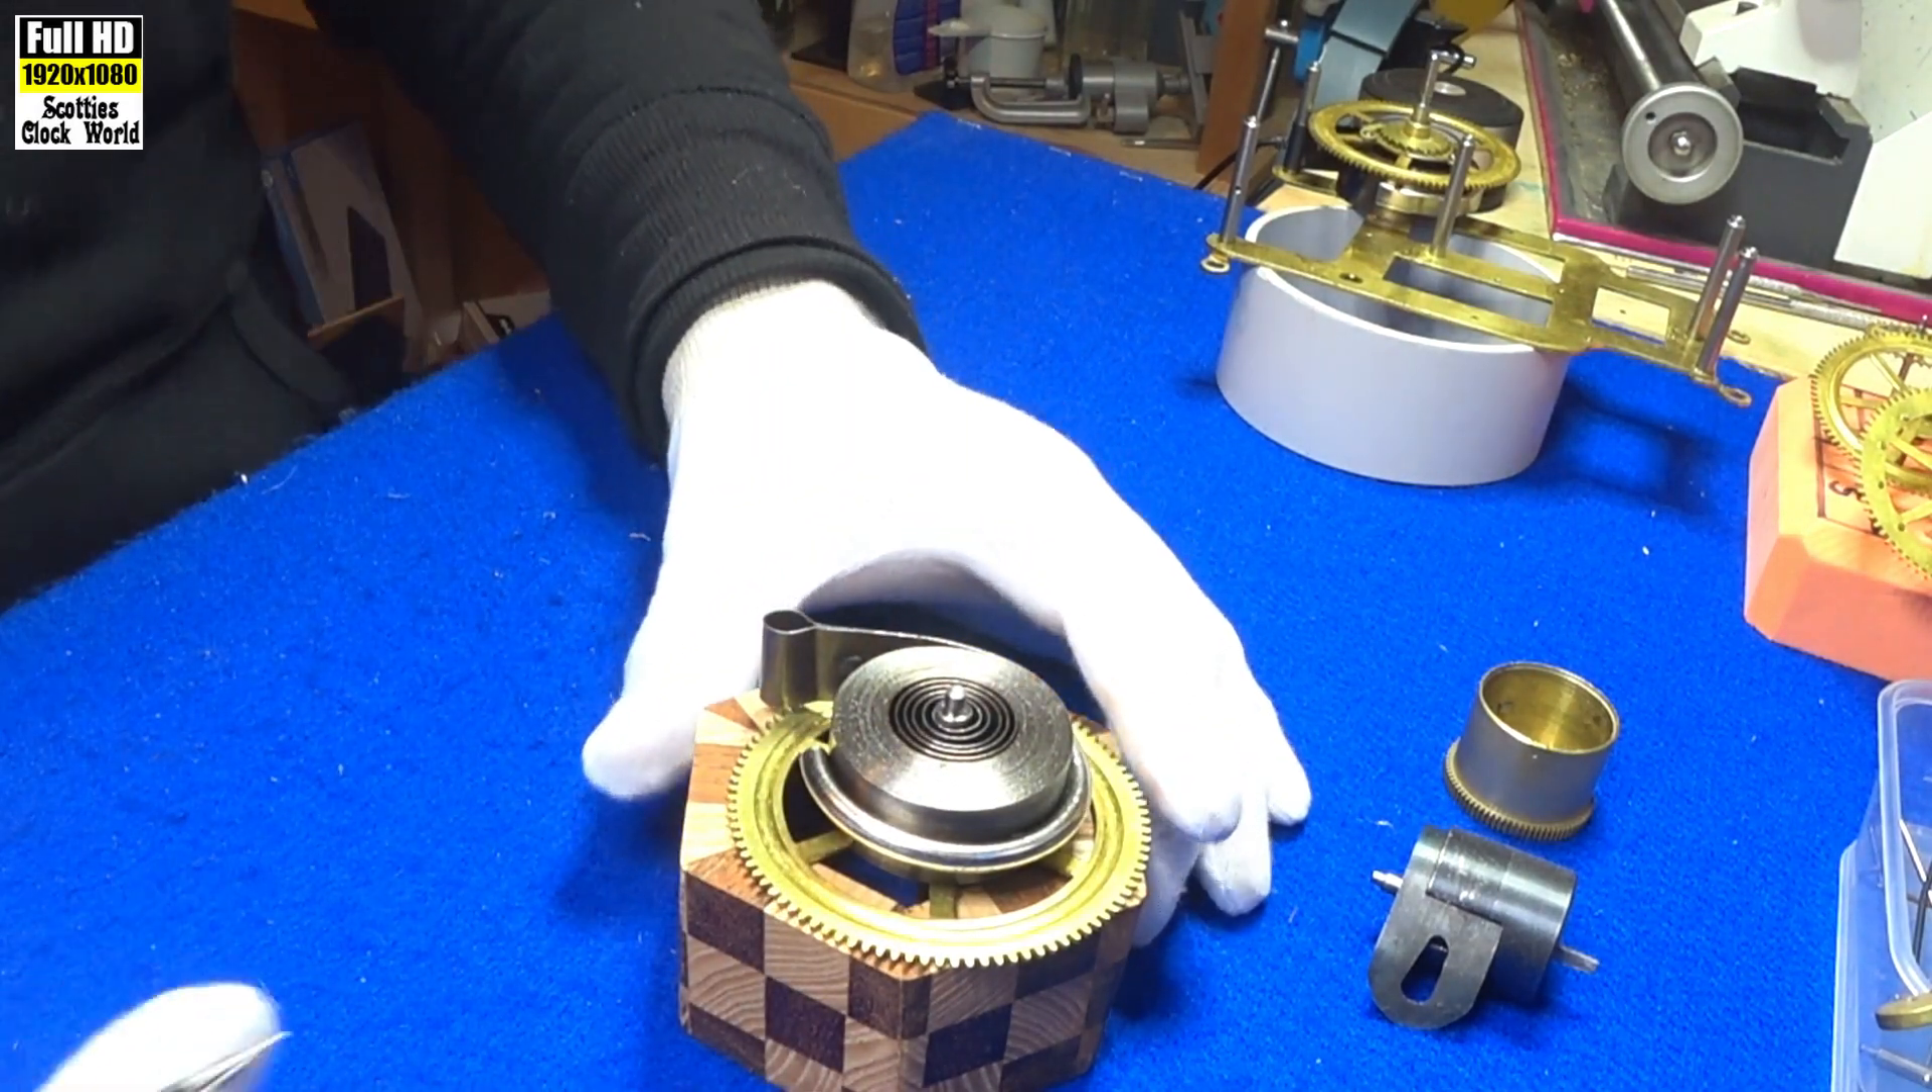You can see I've curtailed the strength of the spring by putting a main spring clamp on it.